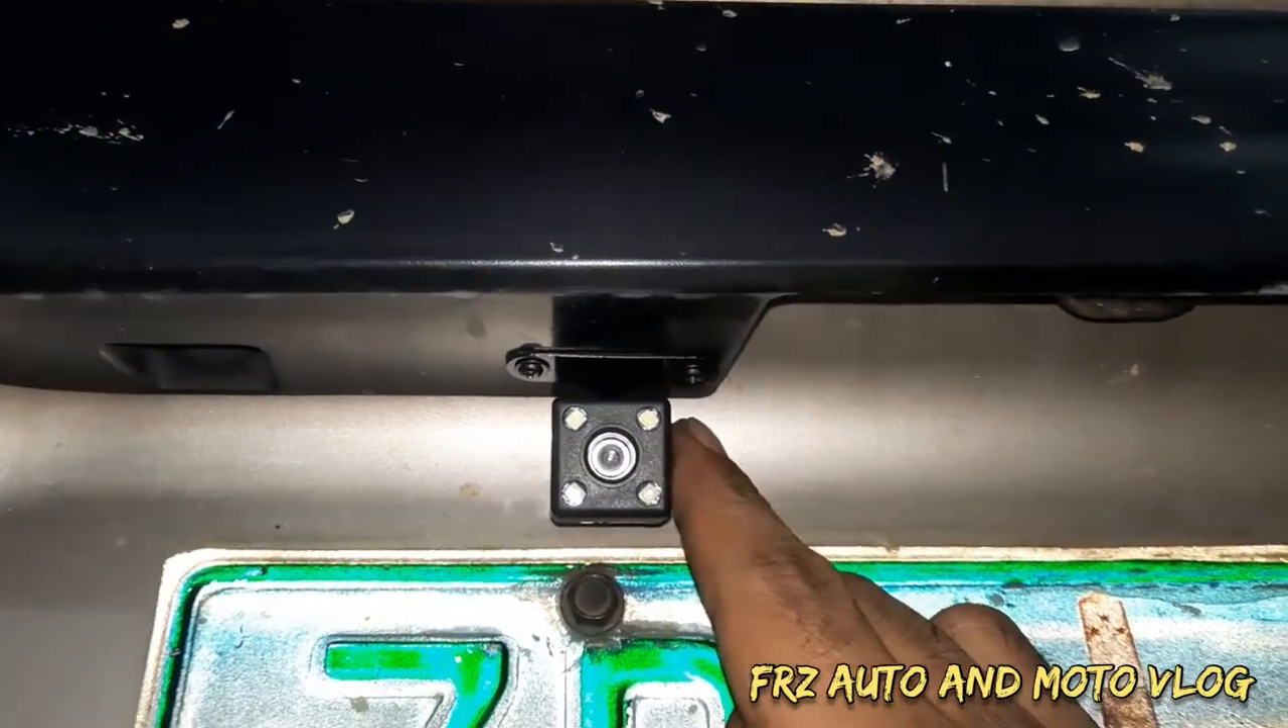Eto na yung back camera na kinabit natin sa crosswind.